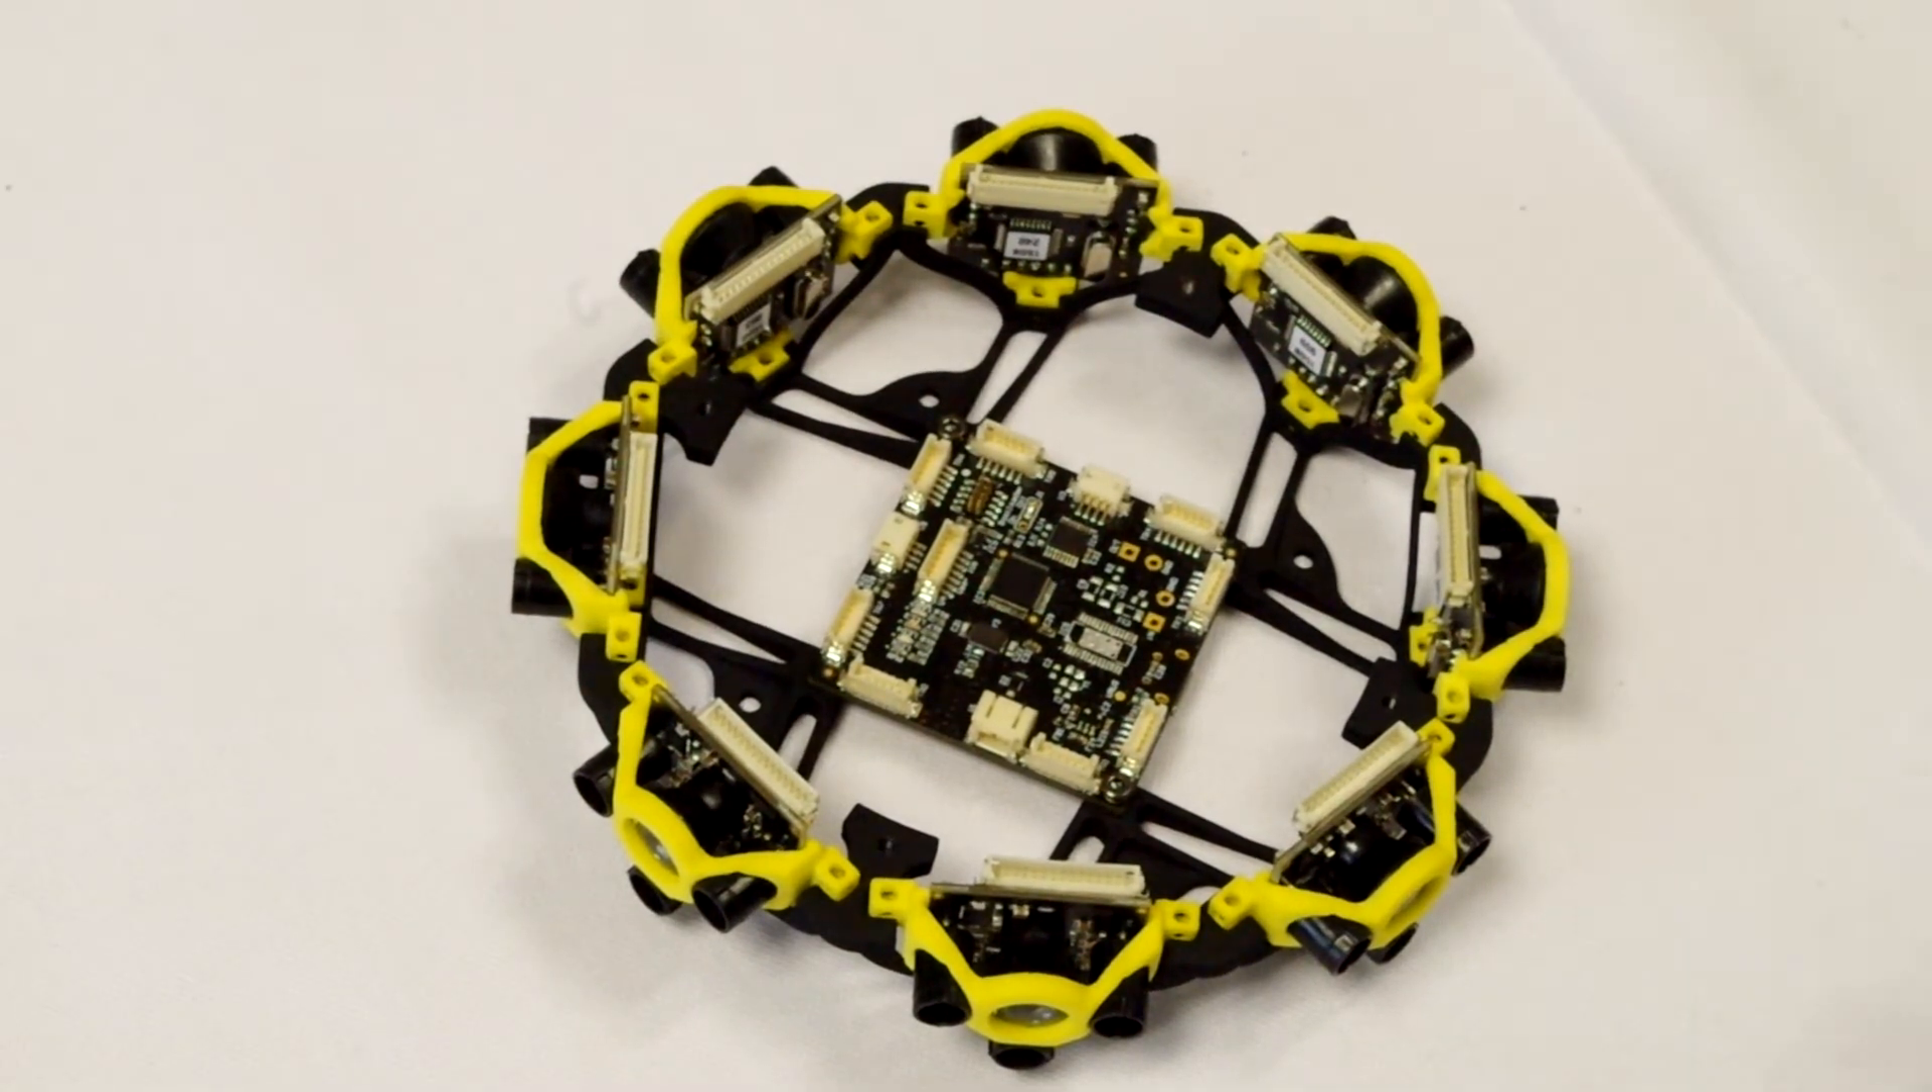So, now when you have placed all your sensors, you should have a device that looks like this one.